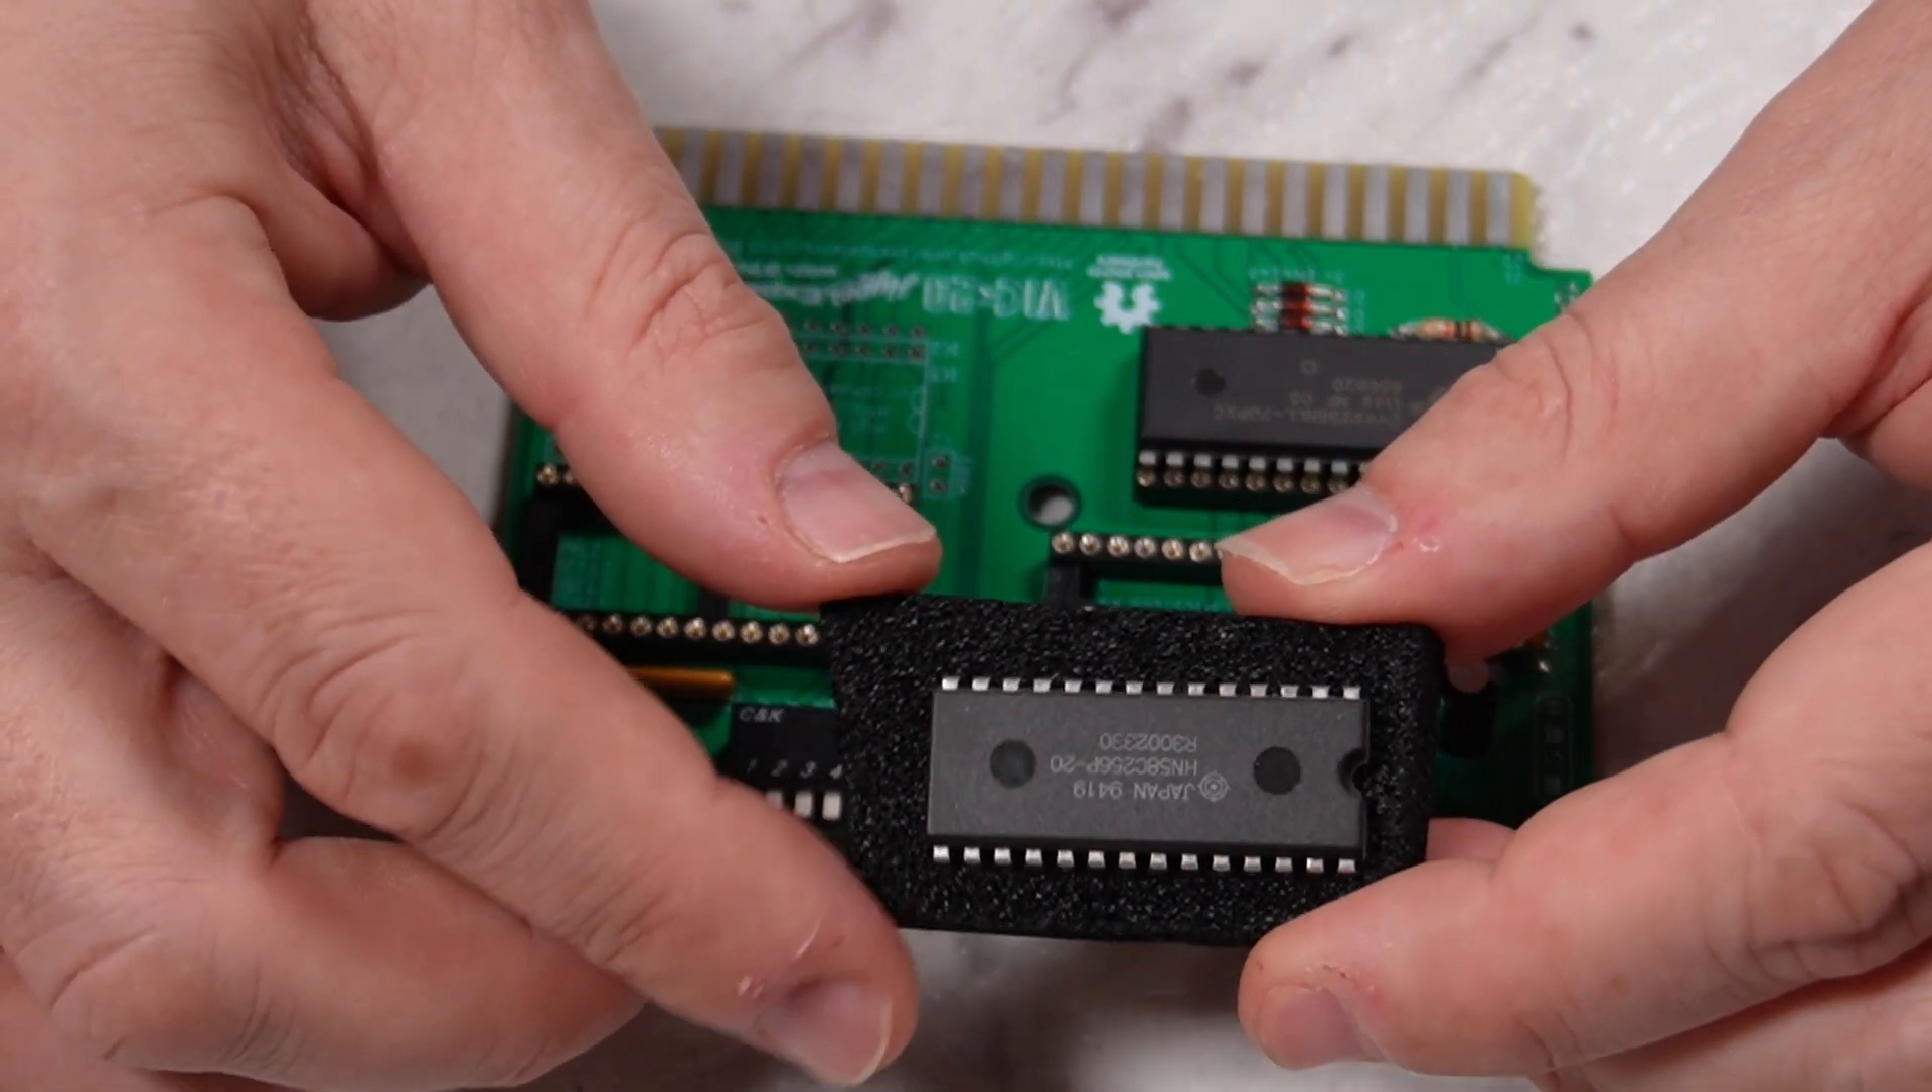Now we've got the the EEPROM here and I'm going to be using an electrically erasable EEPROM here but I won't put that in yet because I've got to program it.